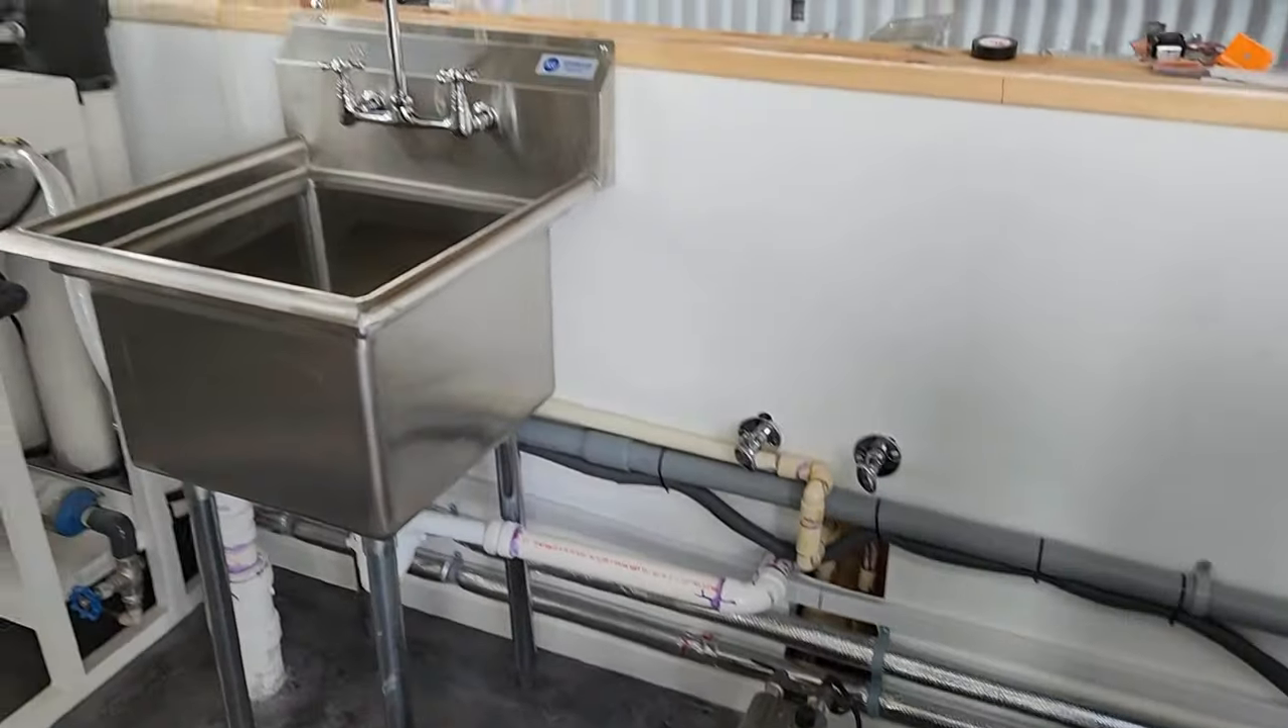So in here we're a little bit um a little bit disorganized at the moment but we um we've been working hard on infrastructure so all of our infrastructure in here is pretty much done the sink is put in.